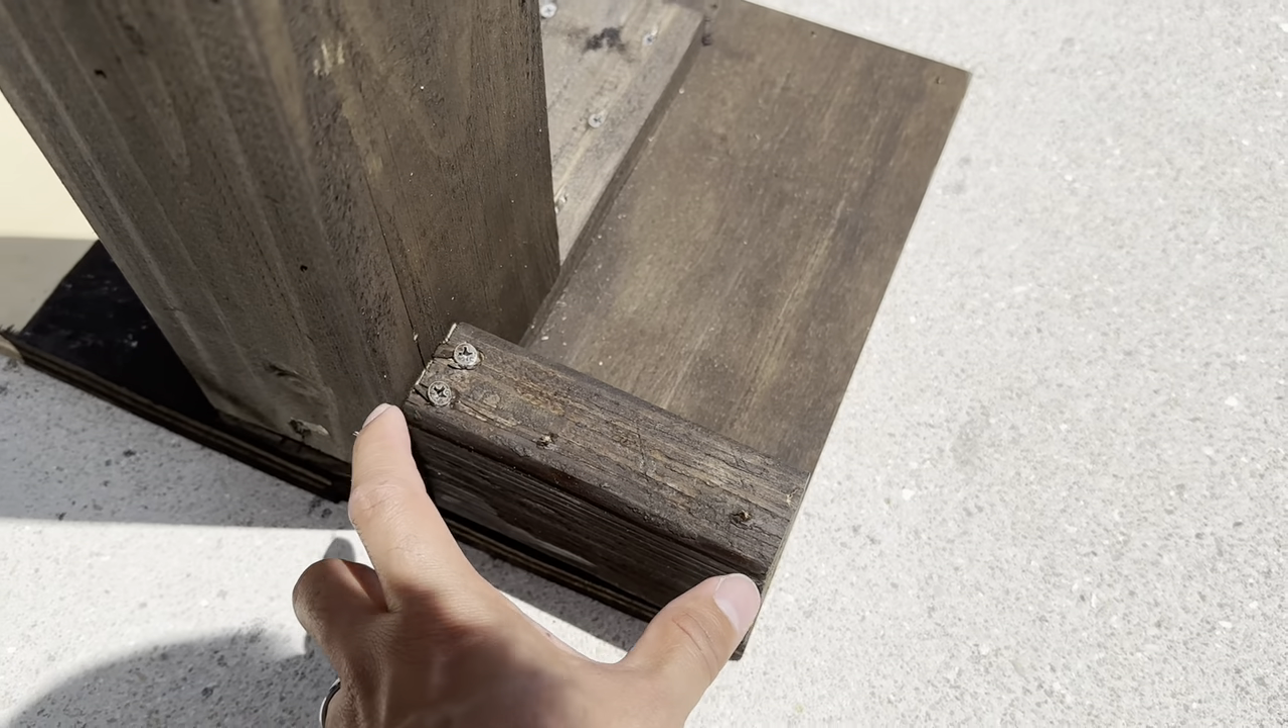Also i added at the bottom here a two by four and i cut it right into place and this thing is not moving anywhere guys.